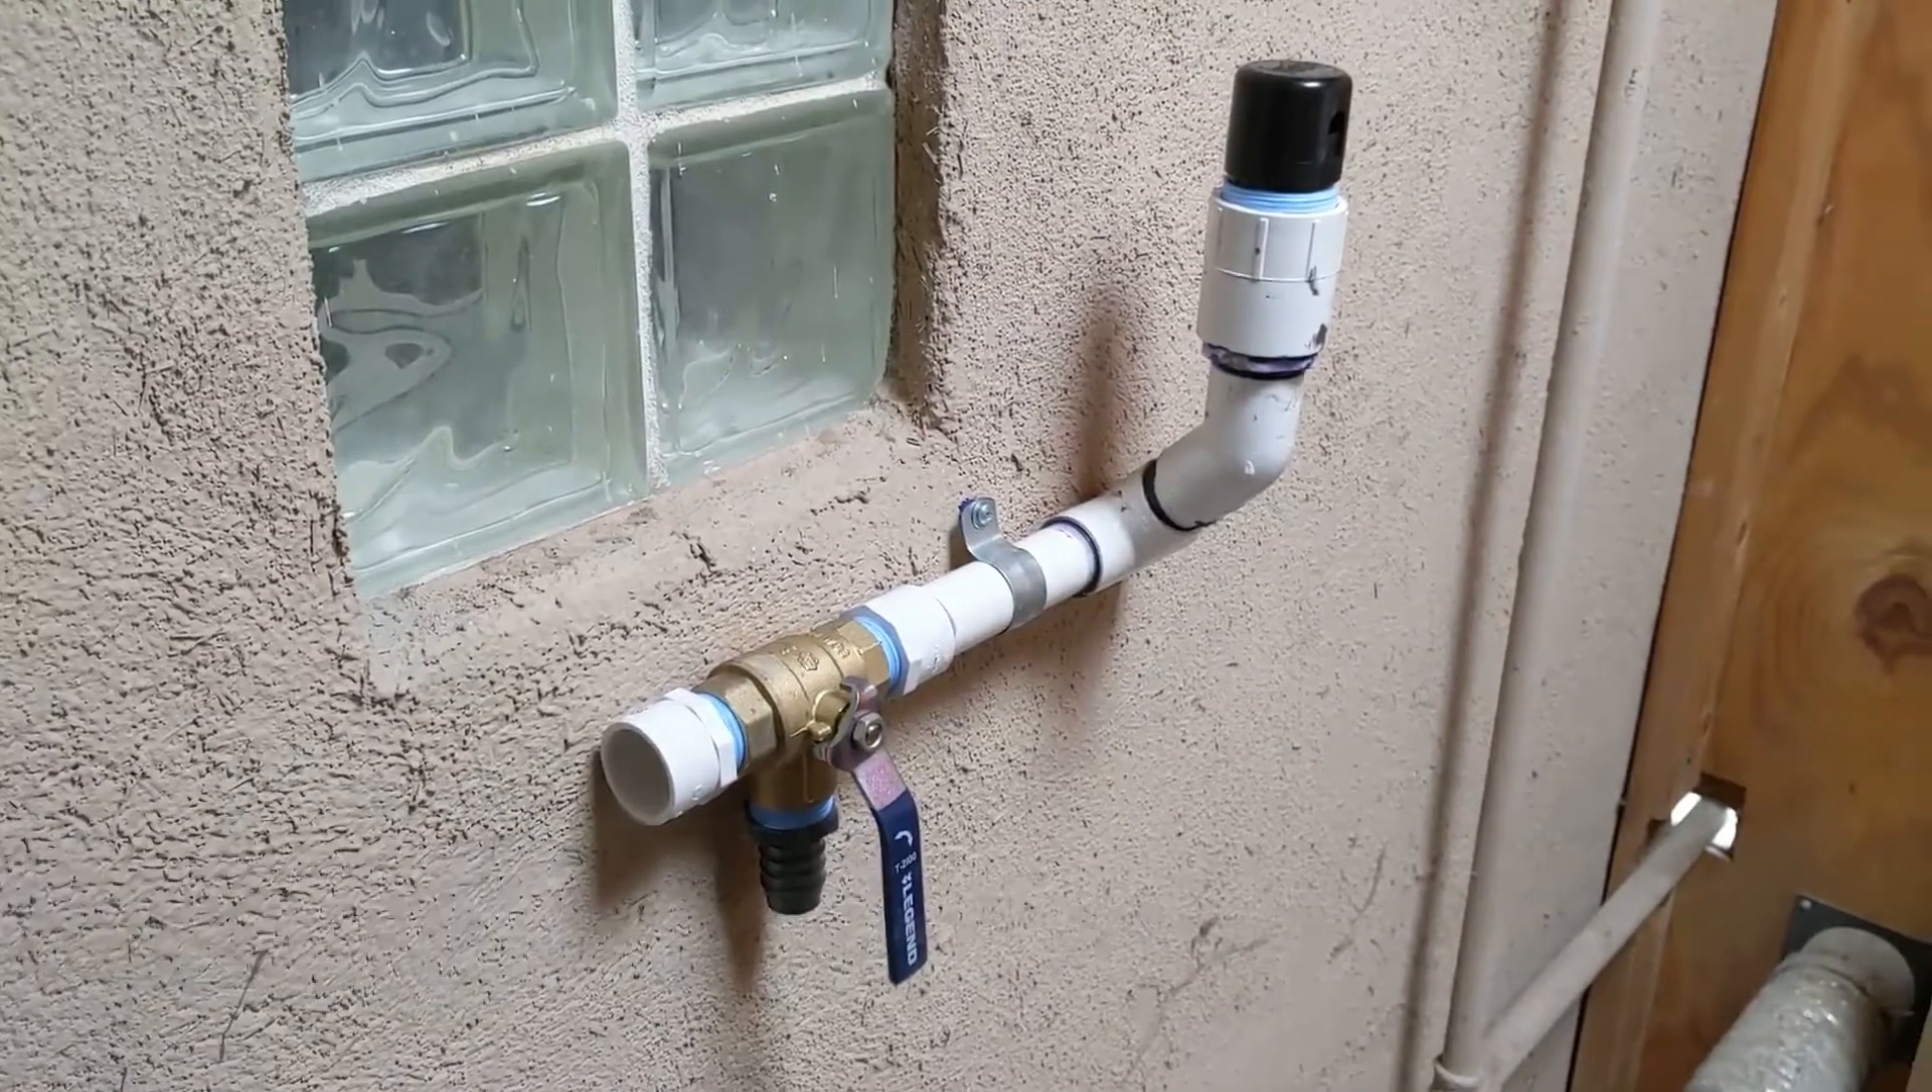So this is our three-way valve and anti-siphon vent attached to the wall. We use what are called two-hole straps.